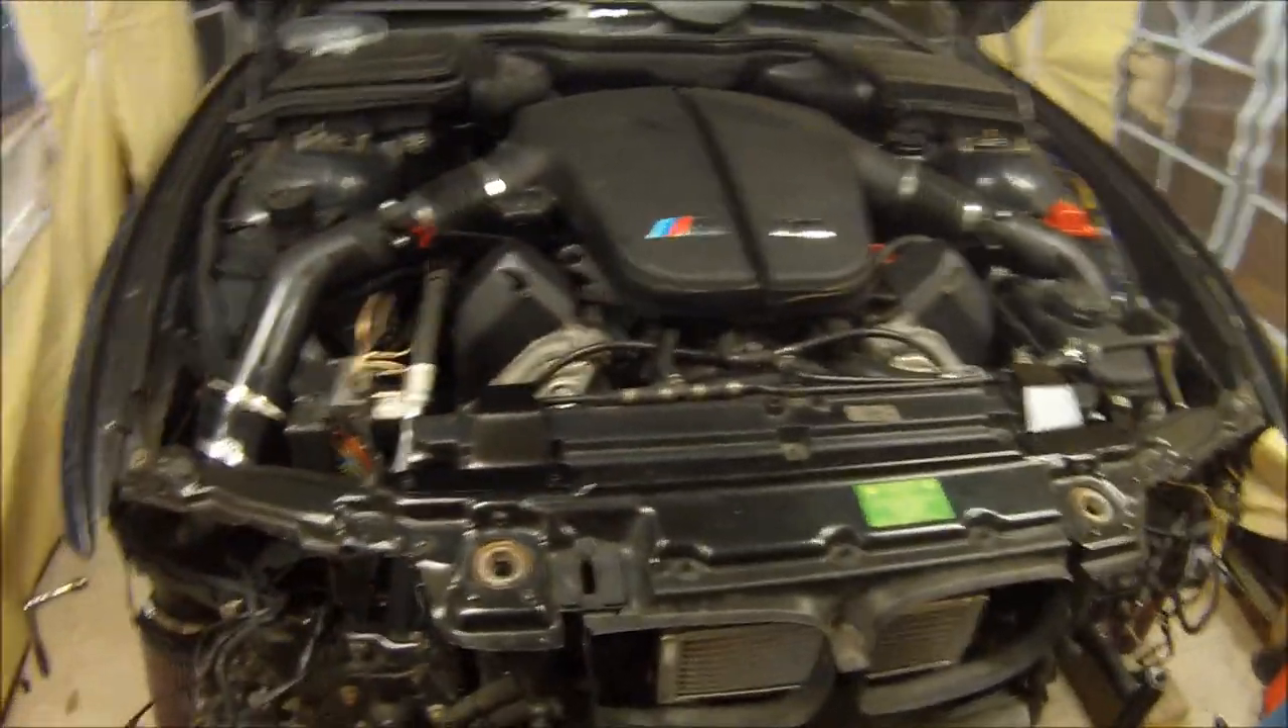I've just put all the air intakes back on.